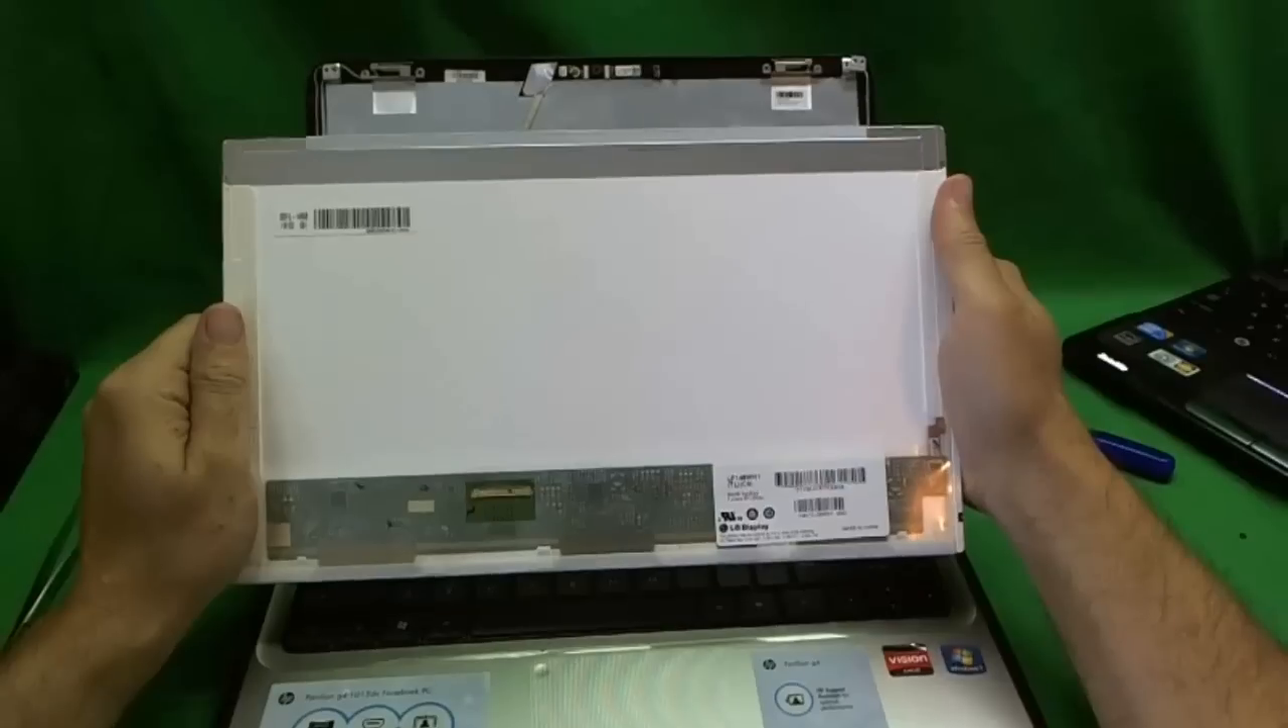Alright, so the screen is out.